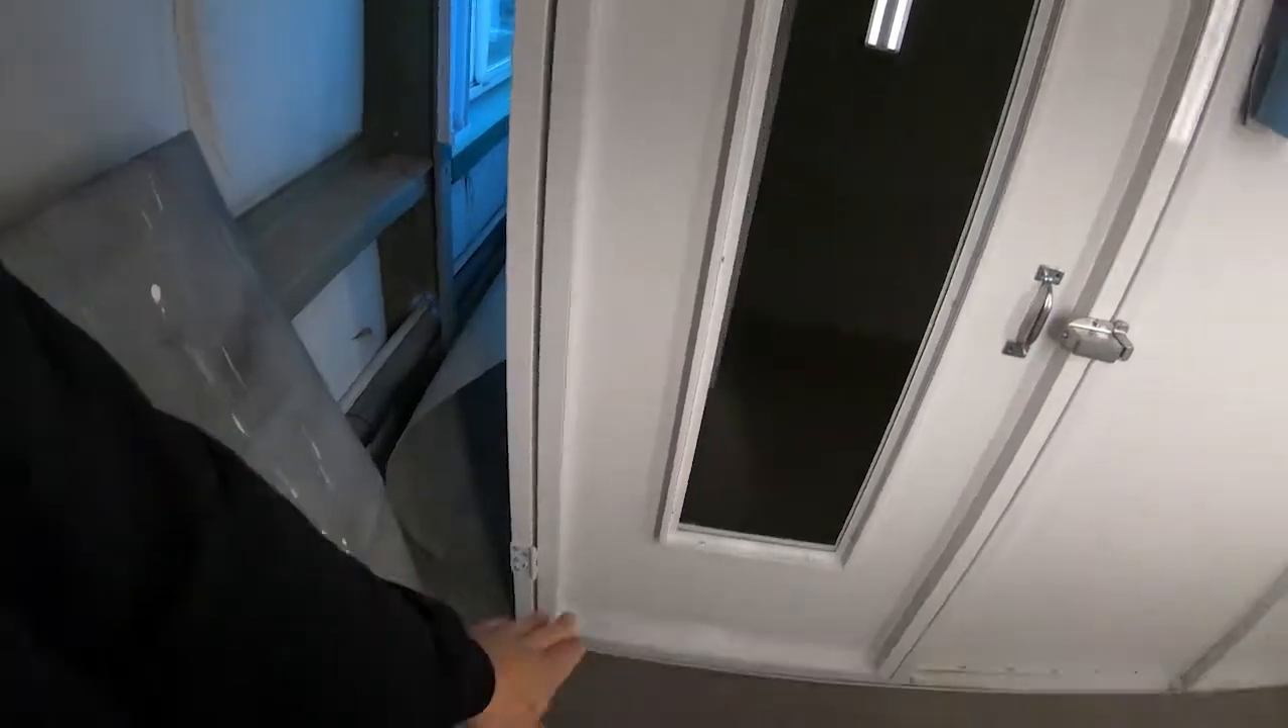We do have the man door on.